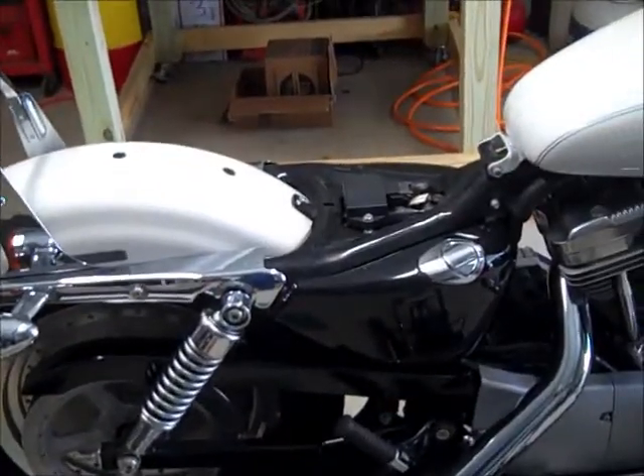So I got the seat off.